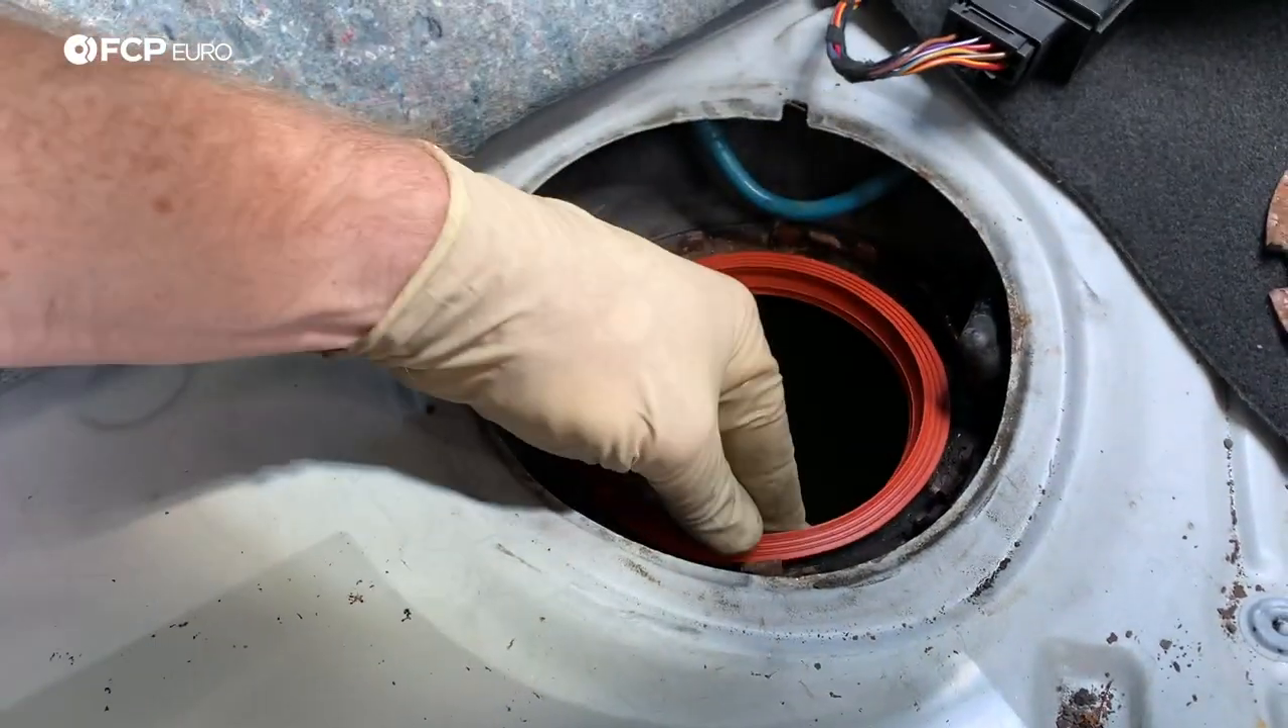So, we're going to go ahead and take our new seal. All right. So, we've got the new seal in there.